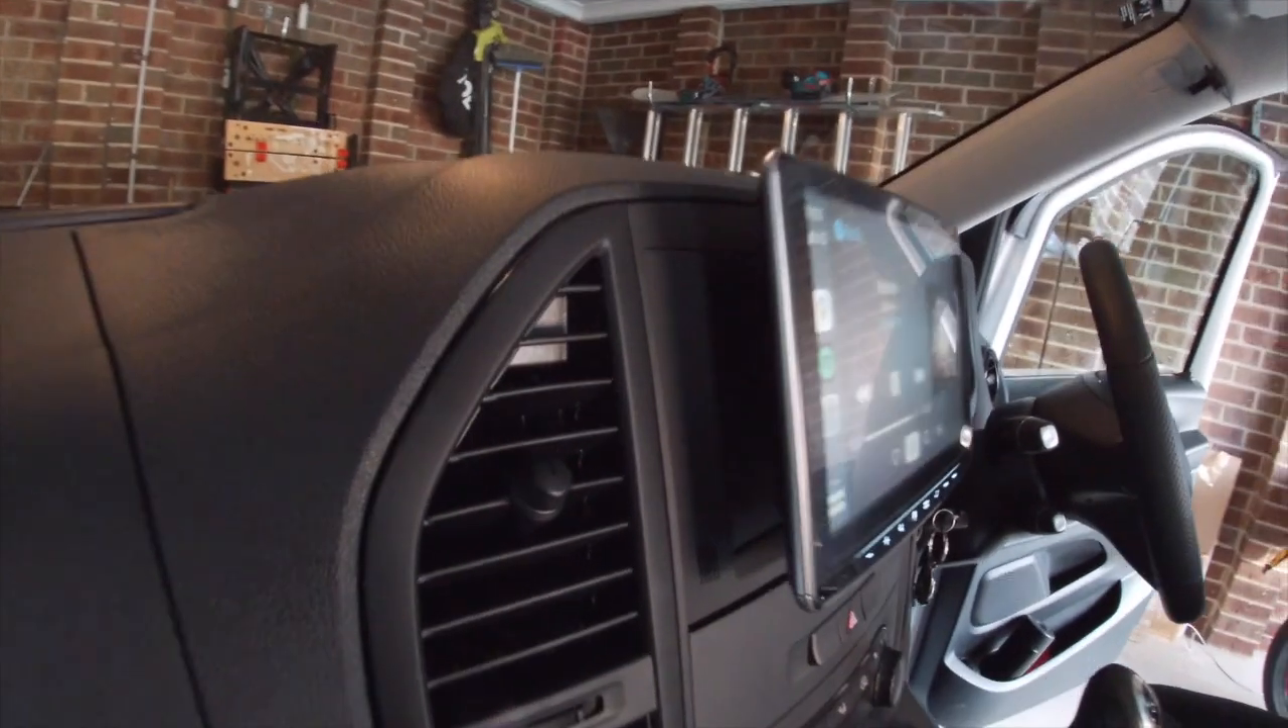The alpine sticks out from the dash.